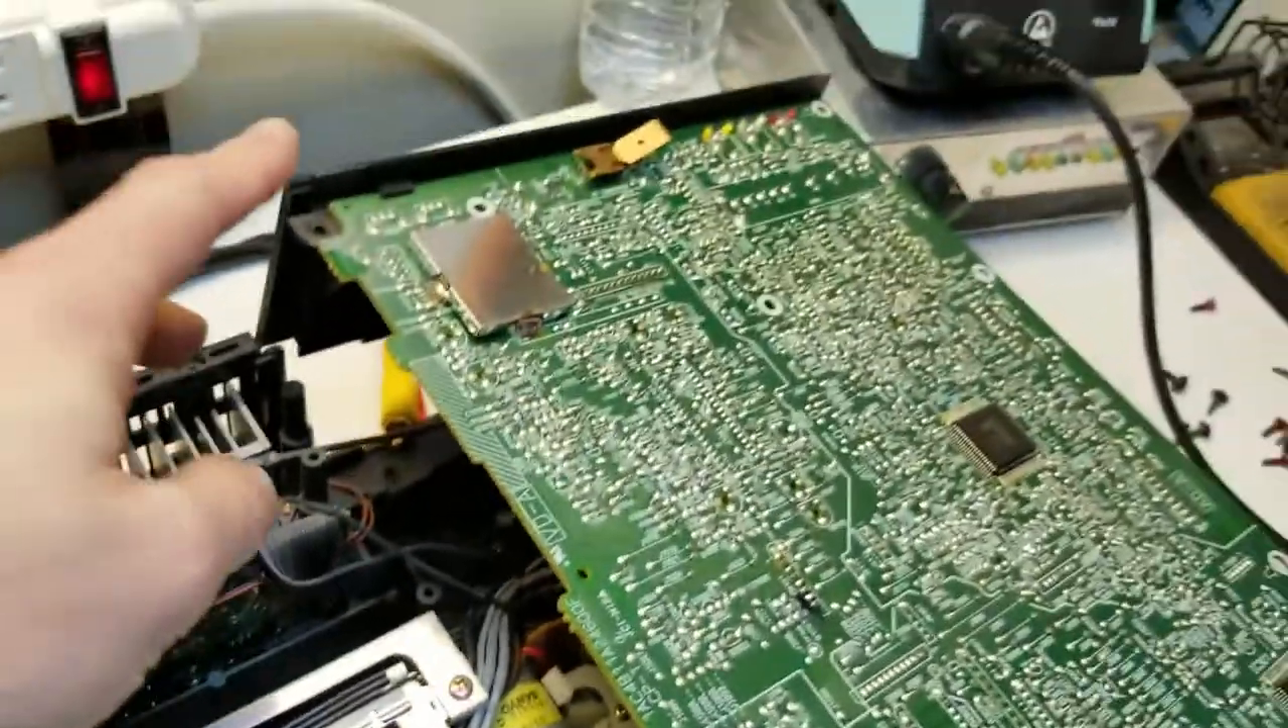So I've popped the circuit board out, five screws for that.